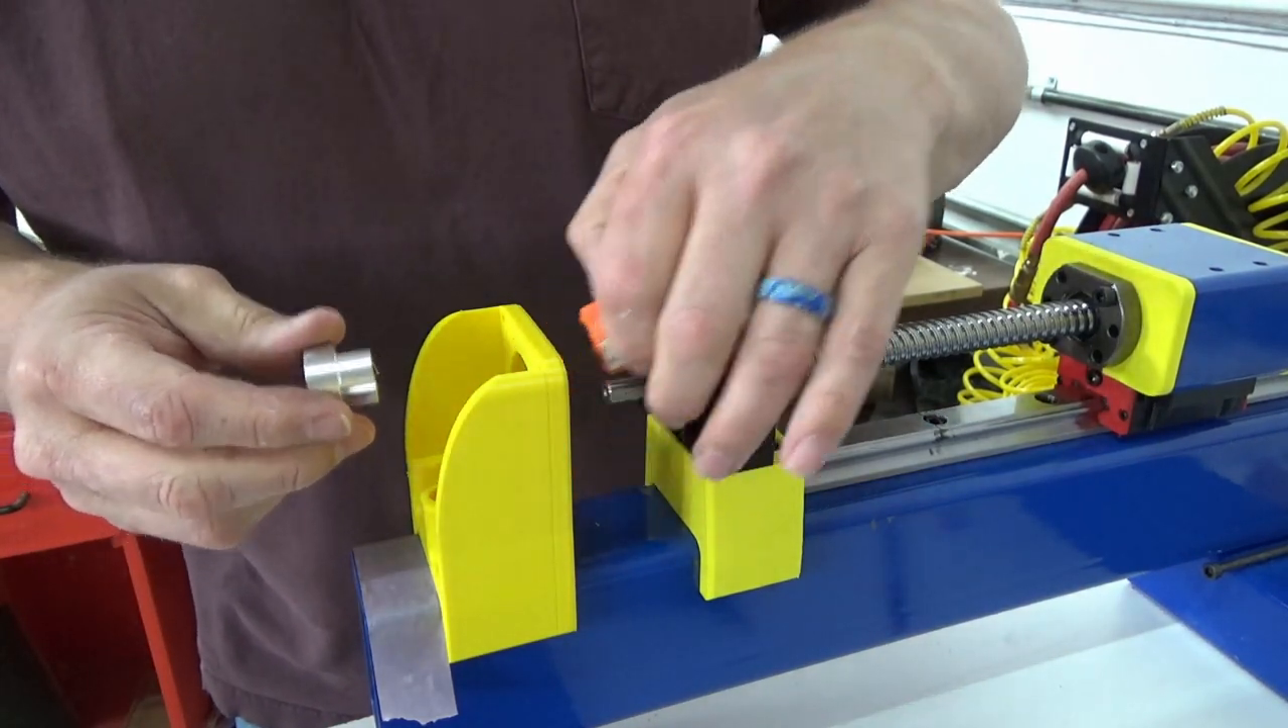You can see this coupler came apart and that's okay because it's not tightened down.